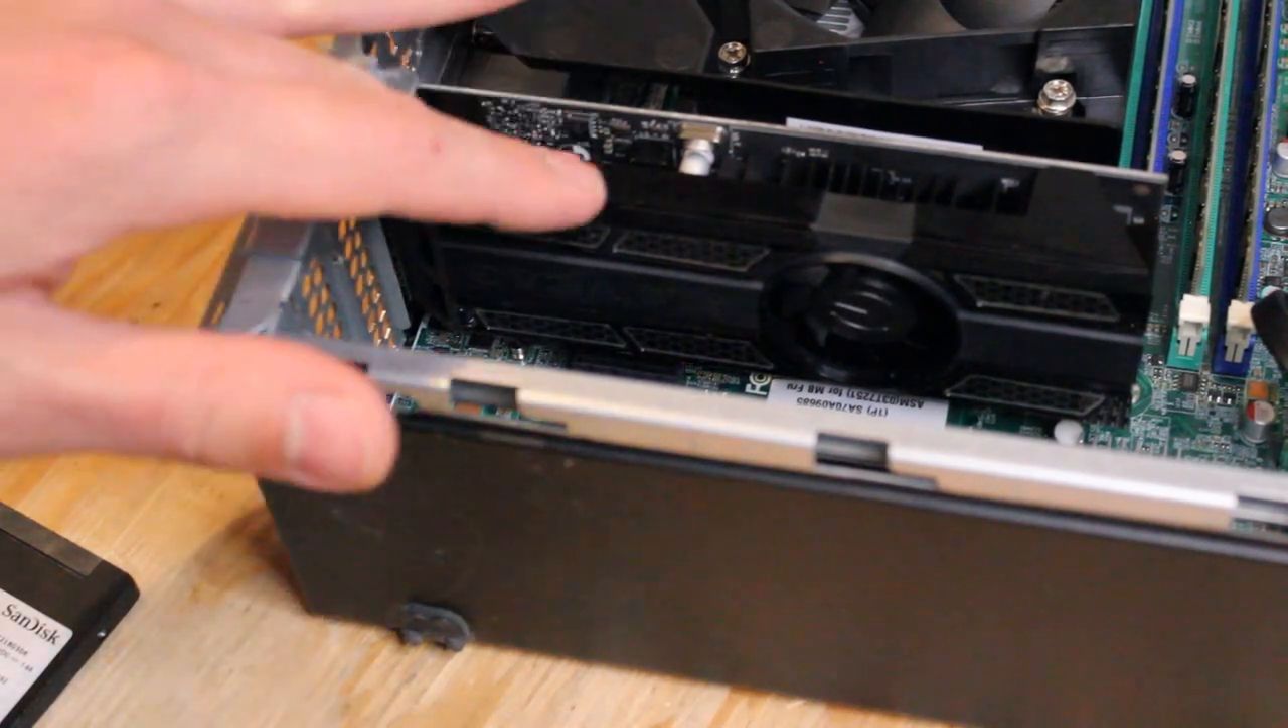We have a sweet little graphics card installed now.